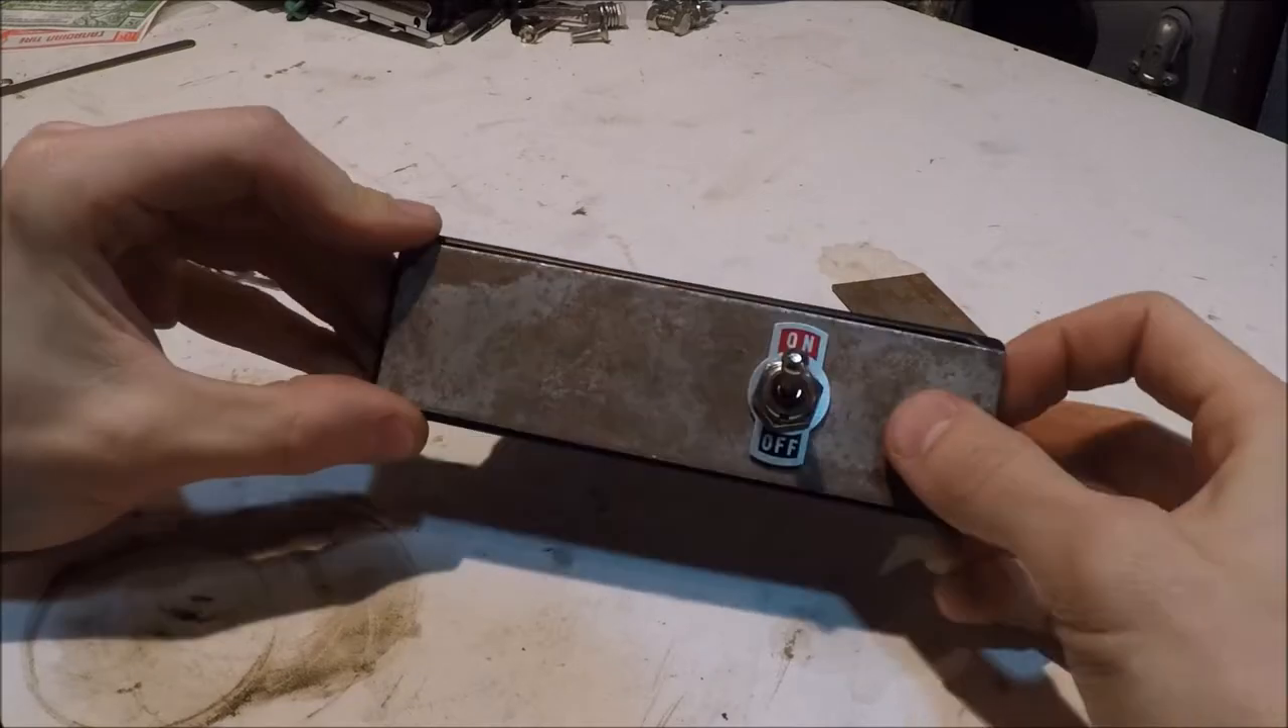I have these switches and I'm just going to be mounting a few of them on the front here and they fit just like that.